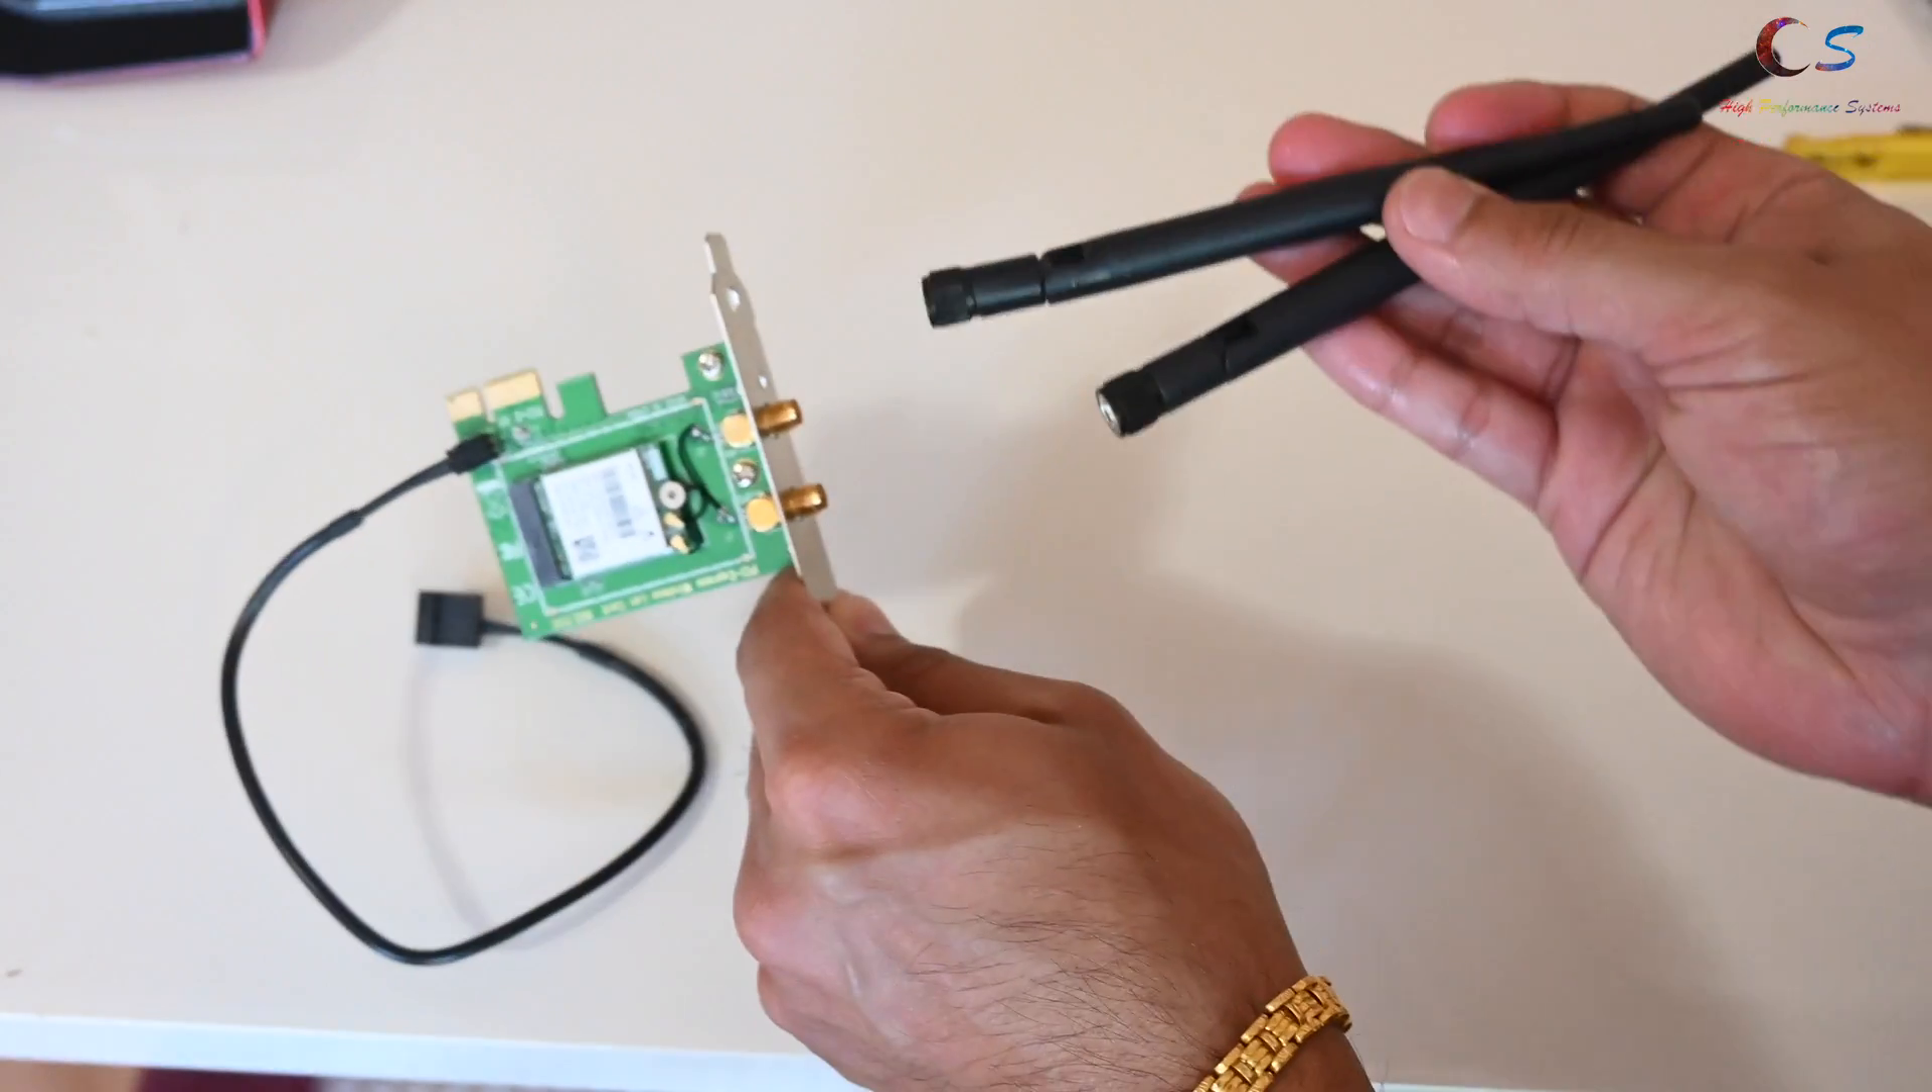All right, so now that this whole thing is assembled, we're not going to install the antennas just yet because they need to go through the PCI bracket.